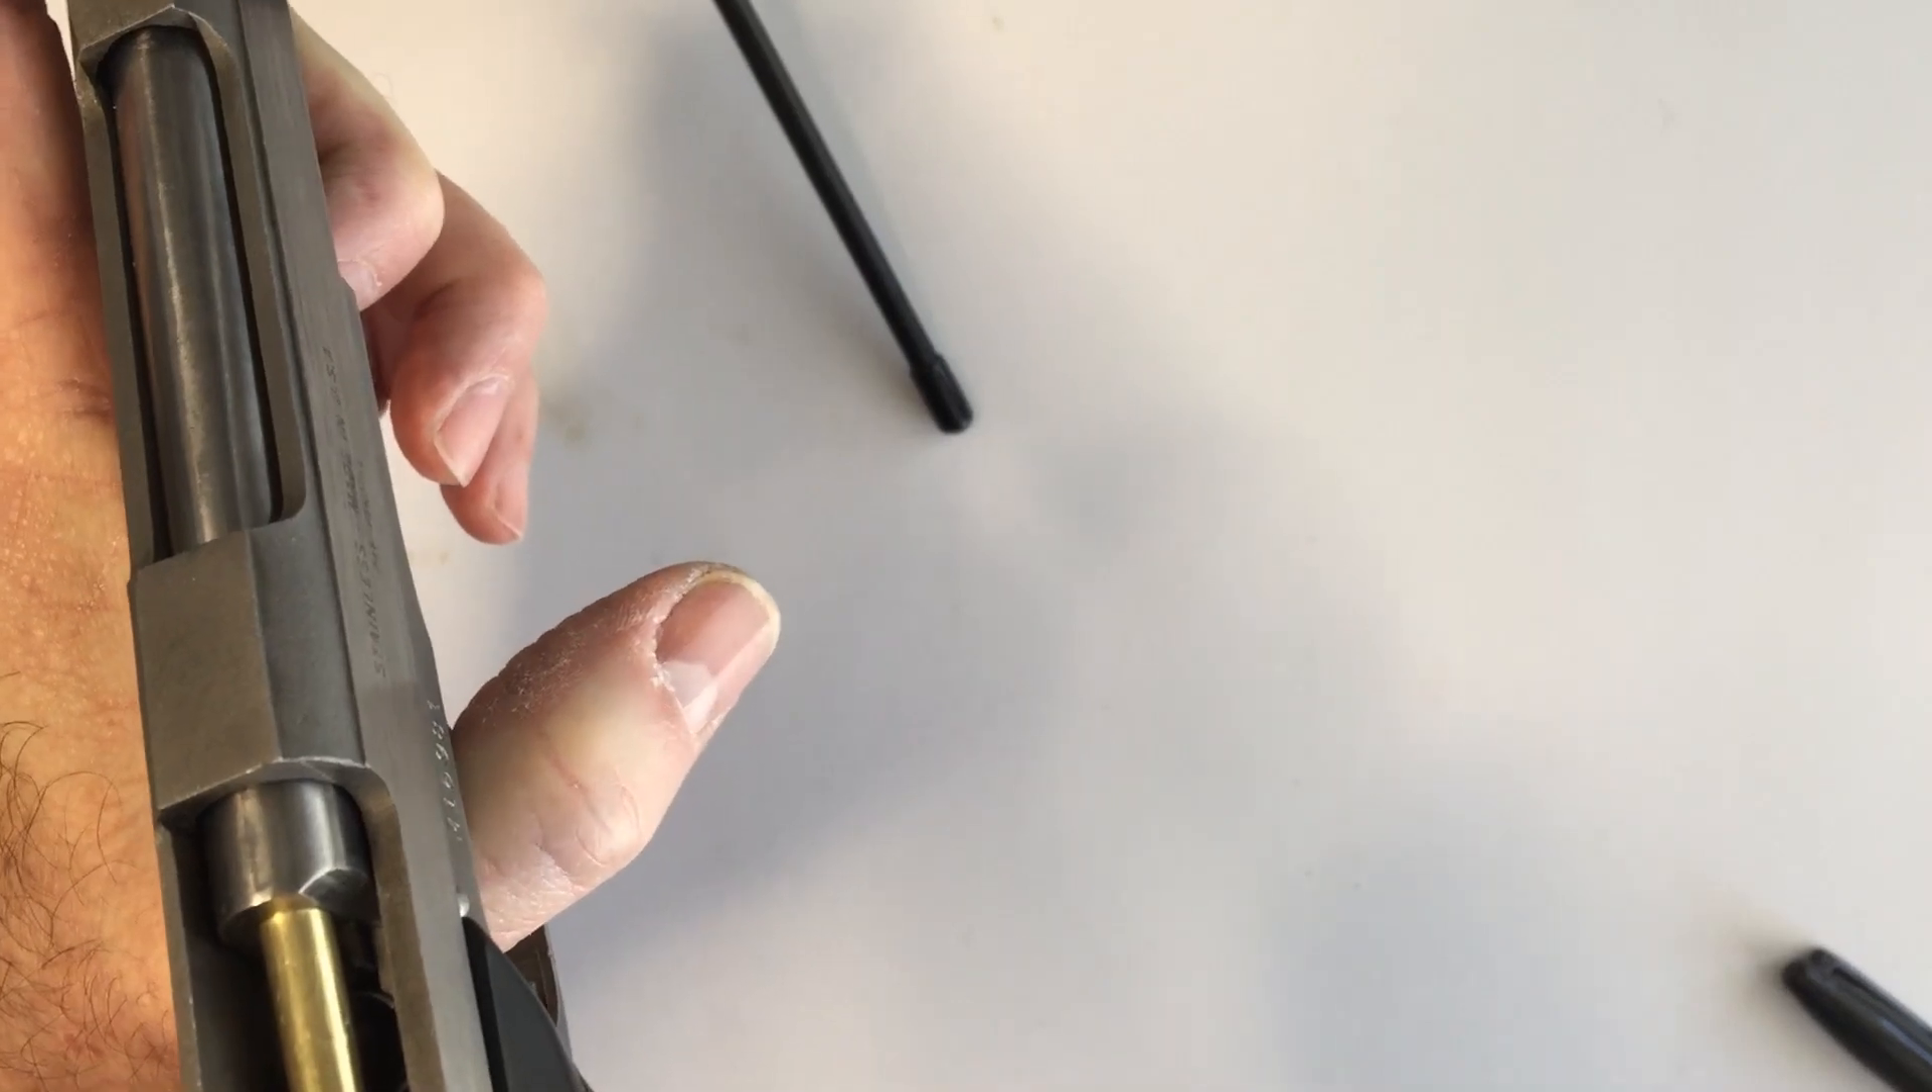And the edge of the casing, here we go, is hung up on the back of the barrel there.